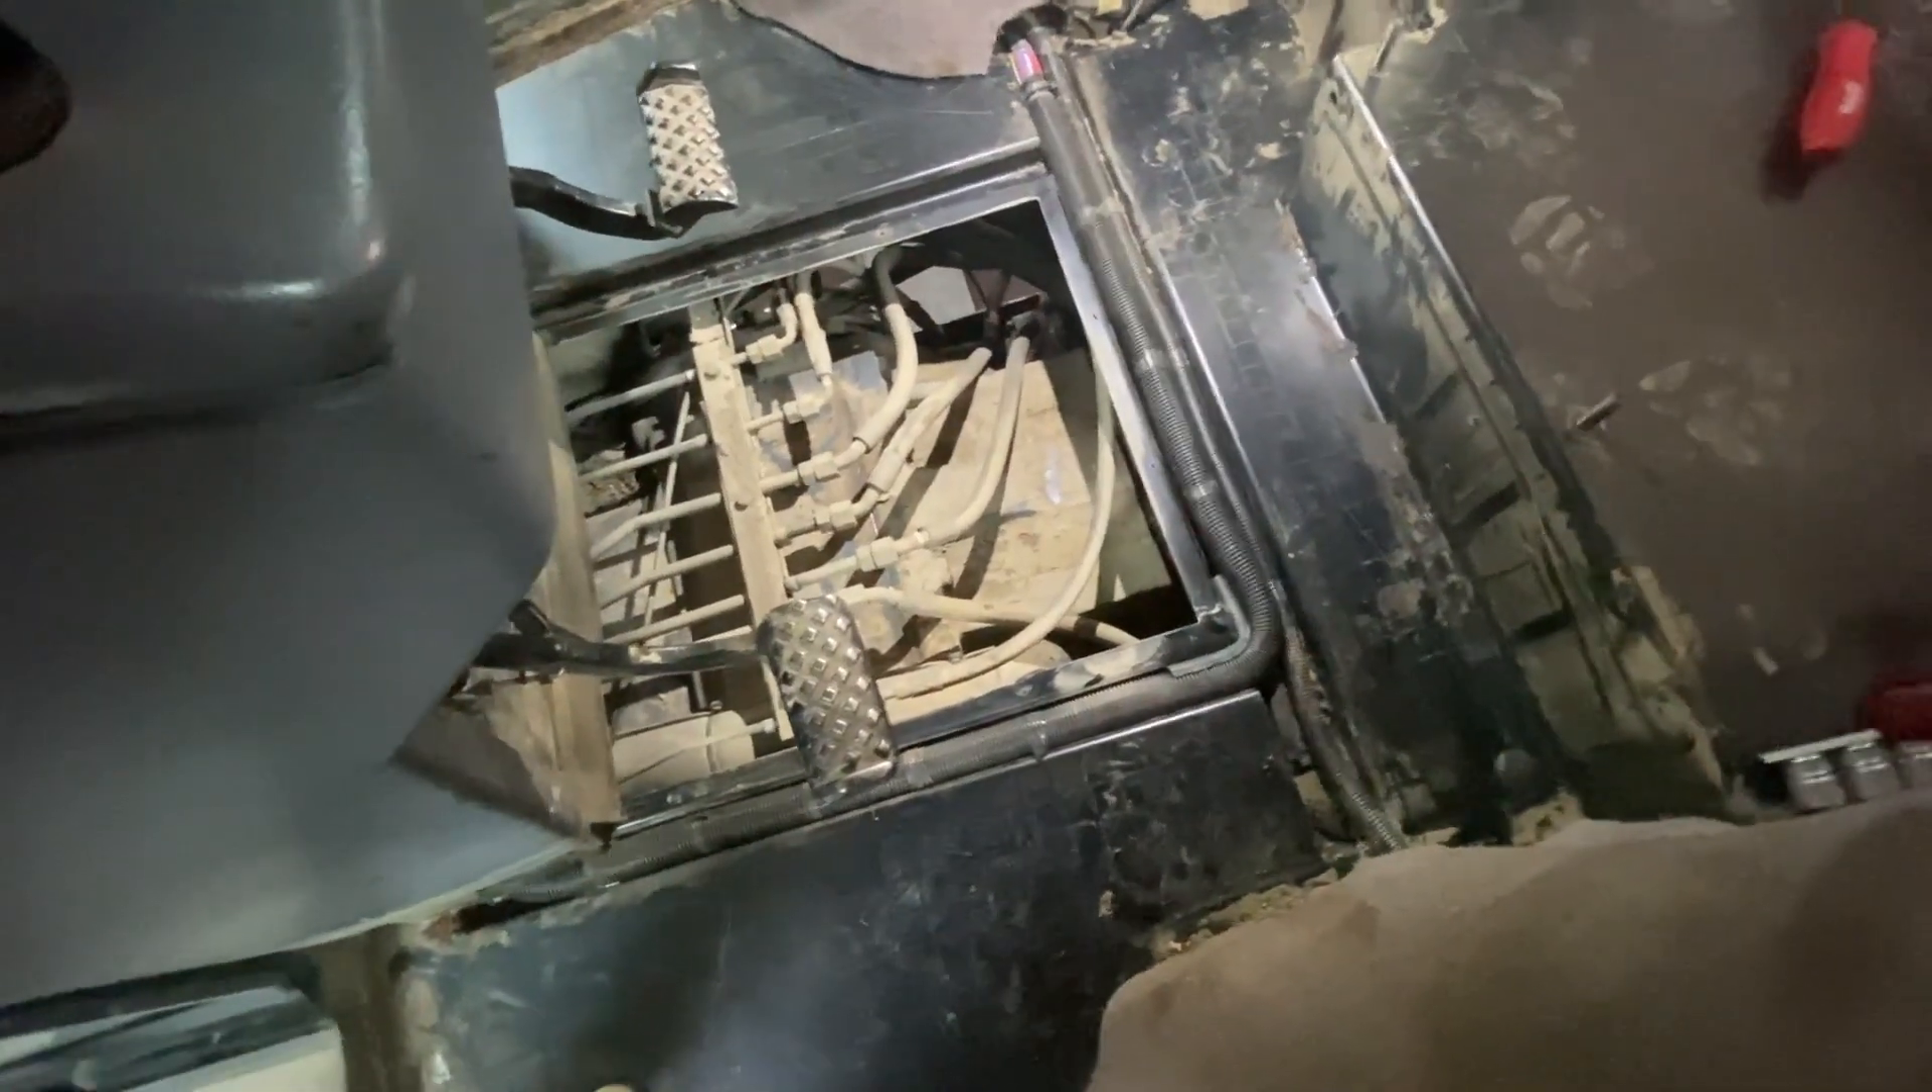Okay, we pulled the bottom floor pan off now and we vacuumed out pretty good.